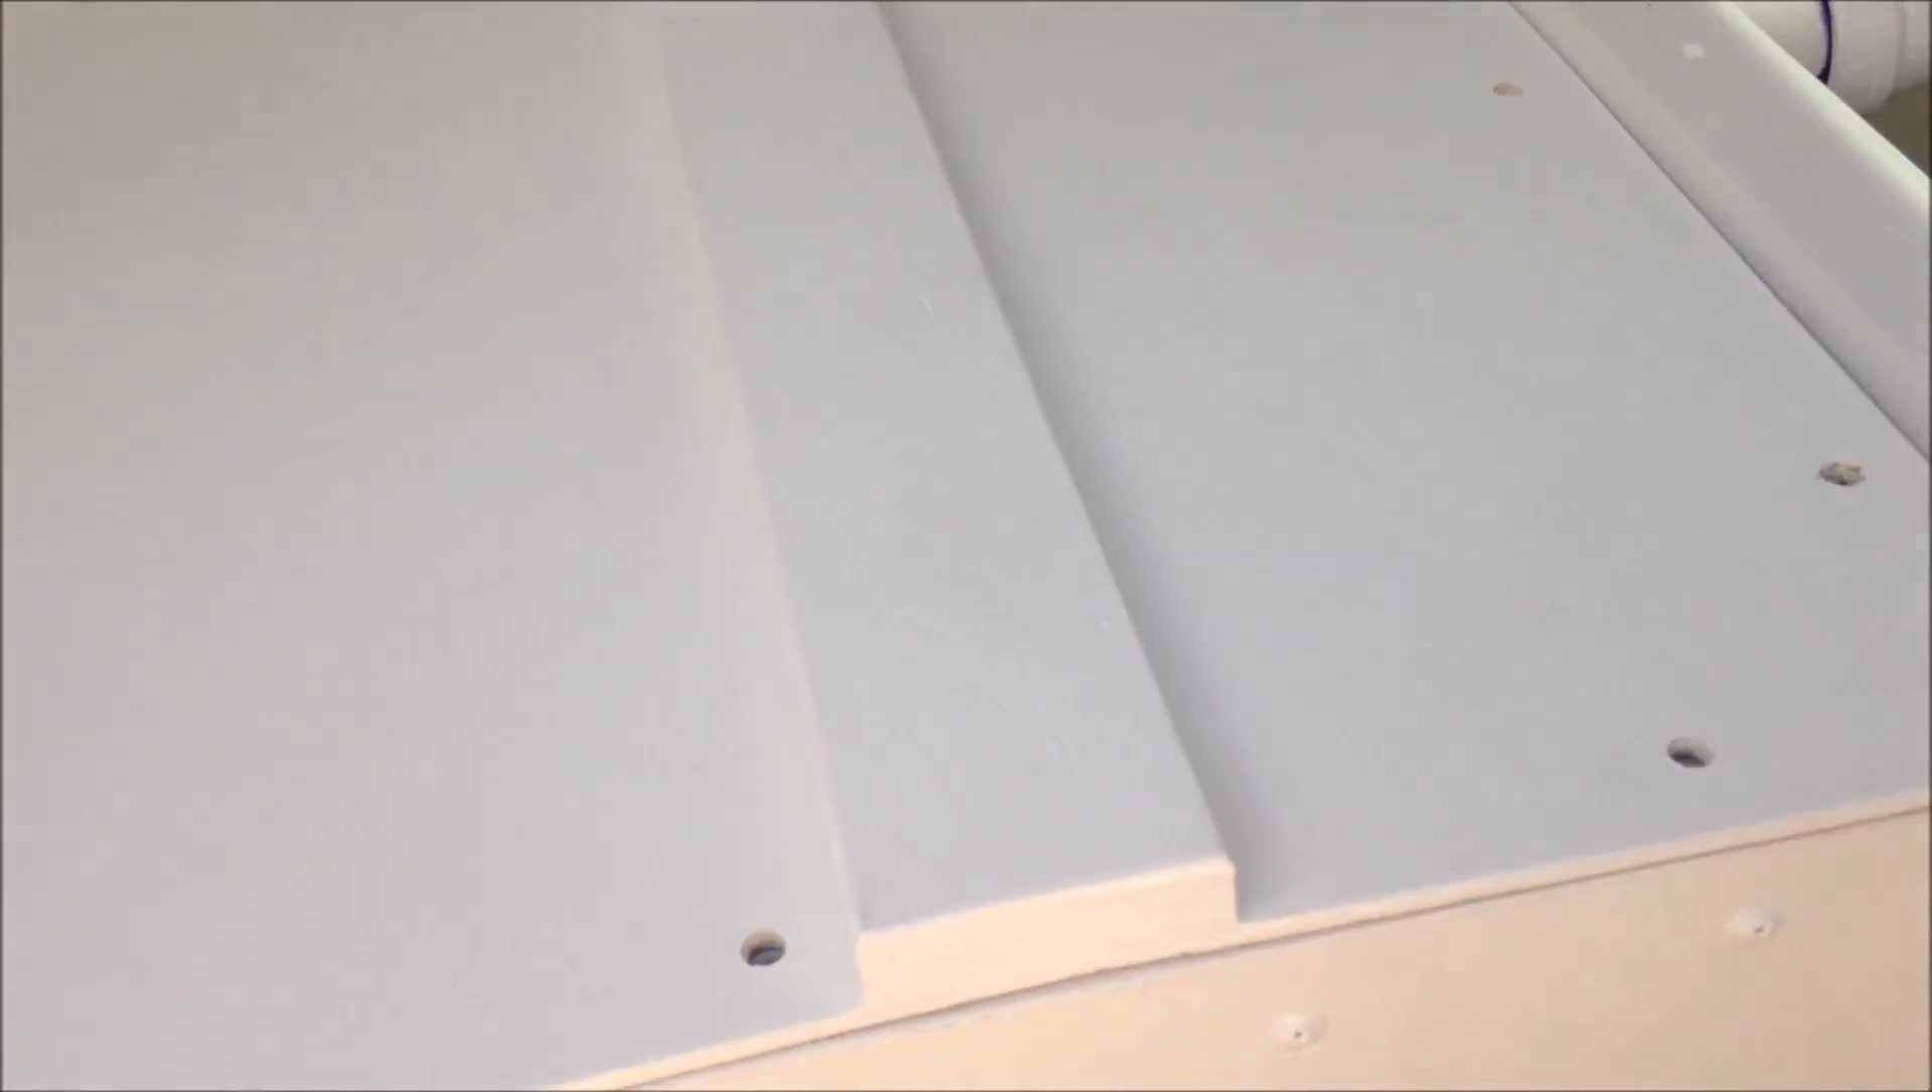I finished up this lid I just don't have it screwed down.